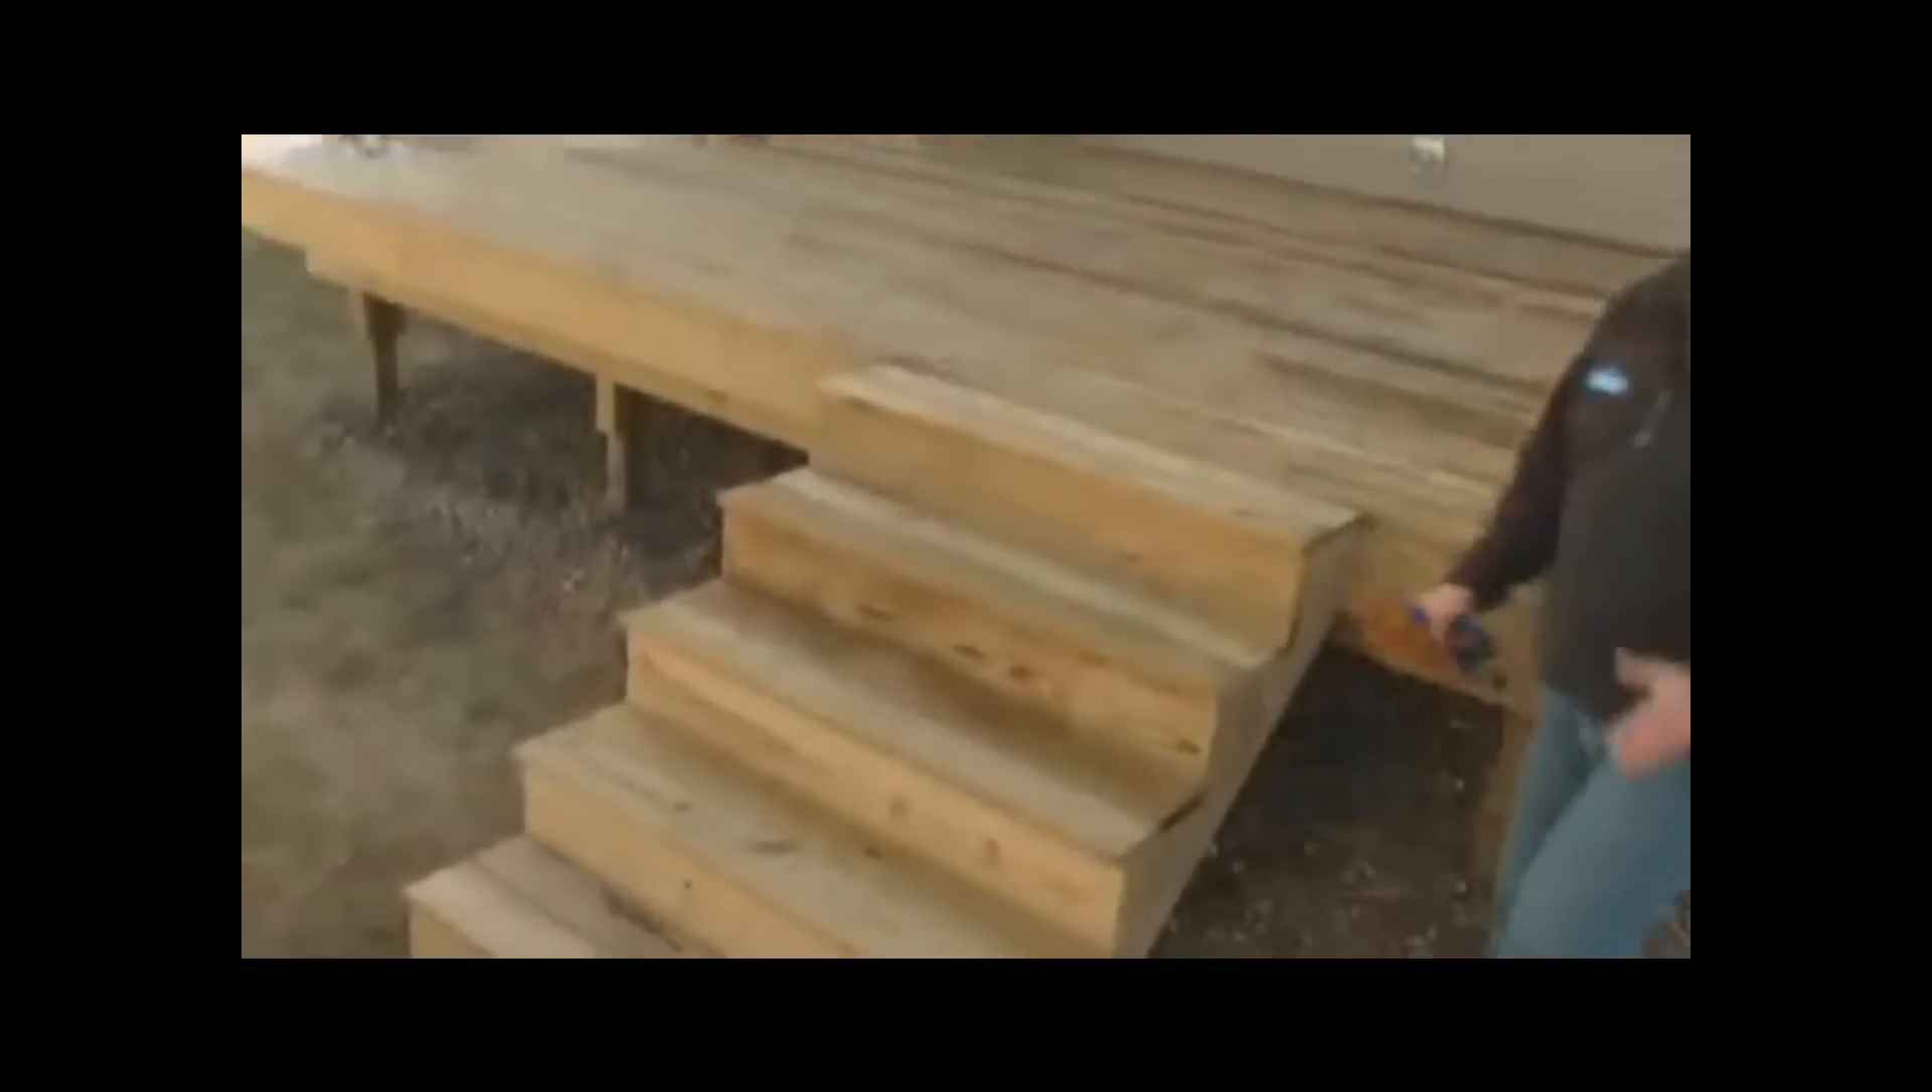The steps are in place.